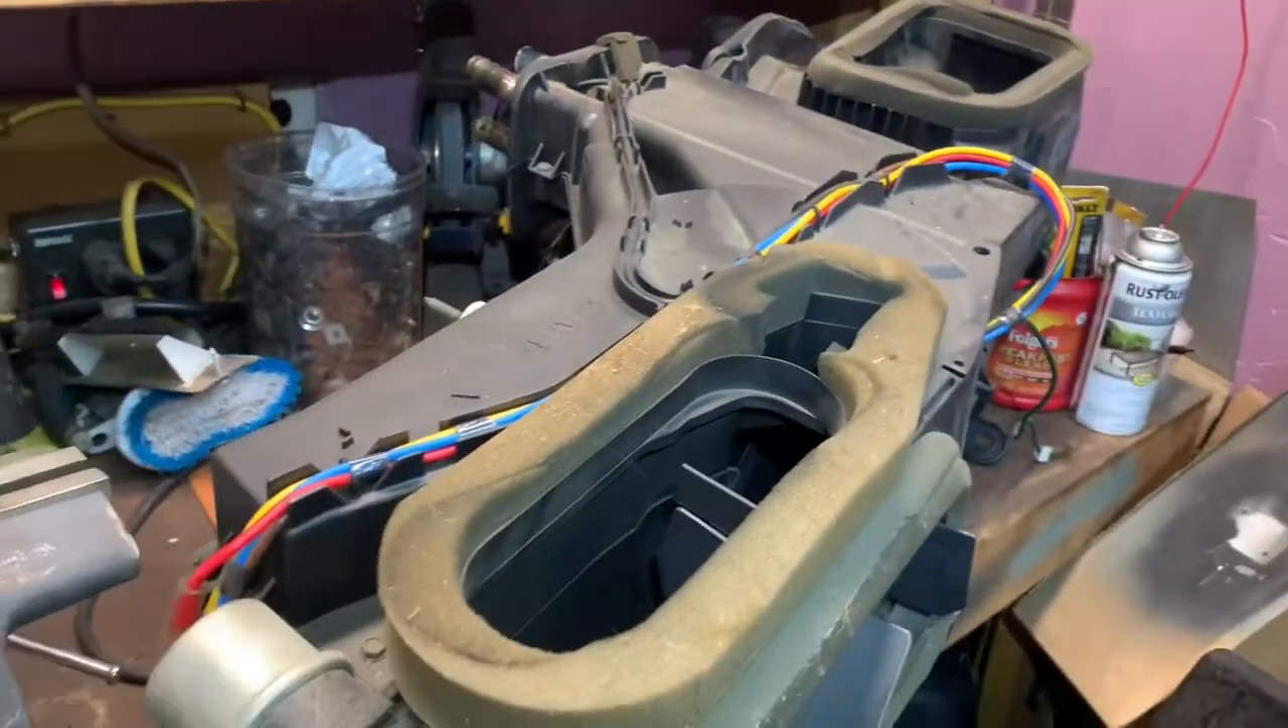Um, the end result is the heater box is out.